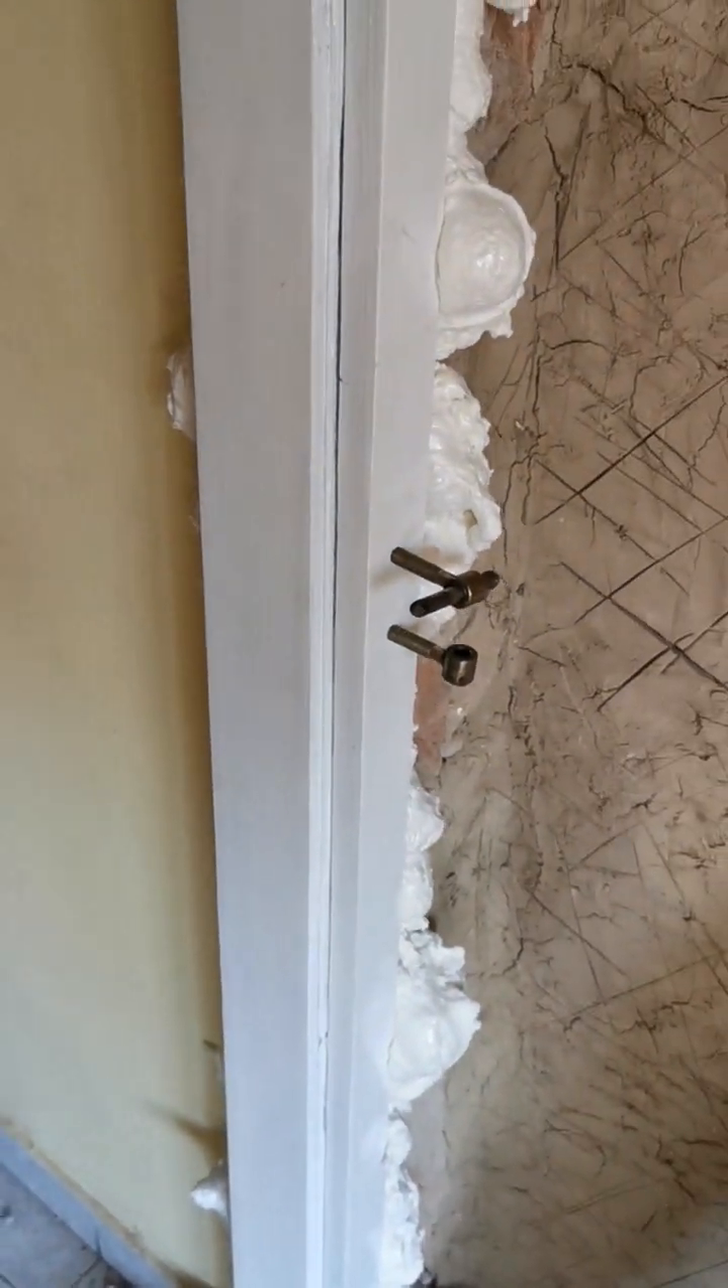Der Rahmen ist jetzt erstmal notdürftig eingebaut.